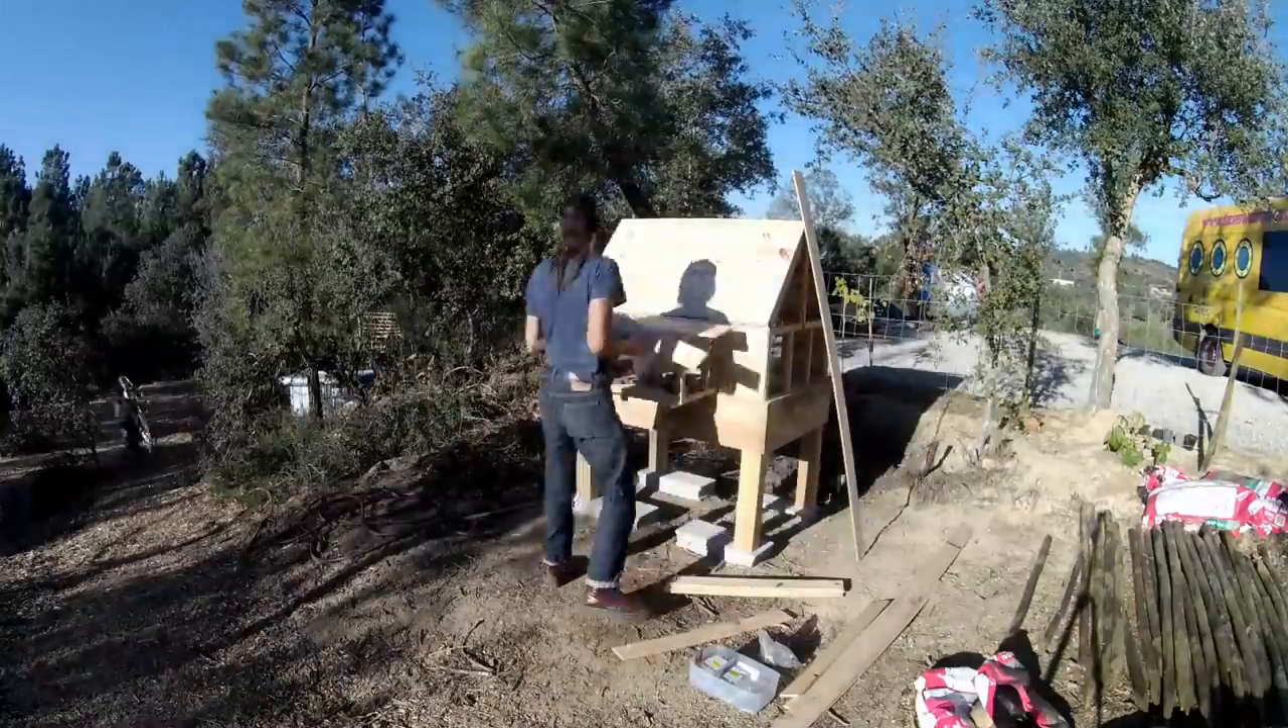The roof is on.